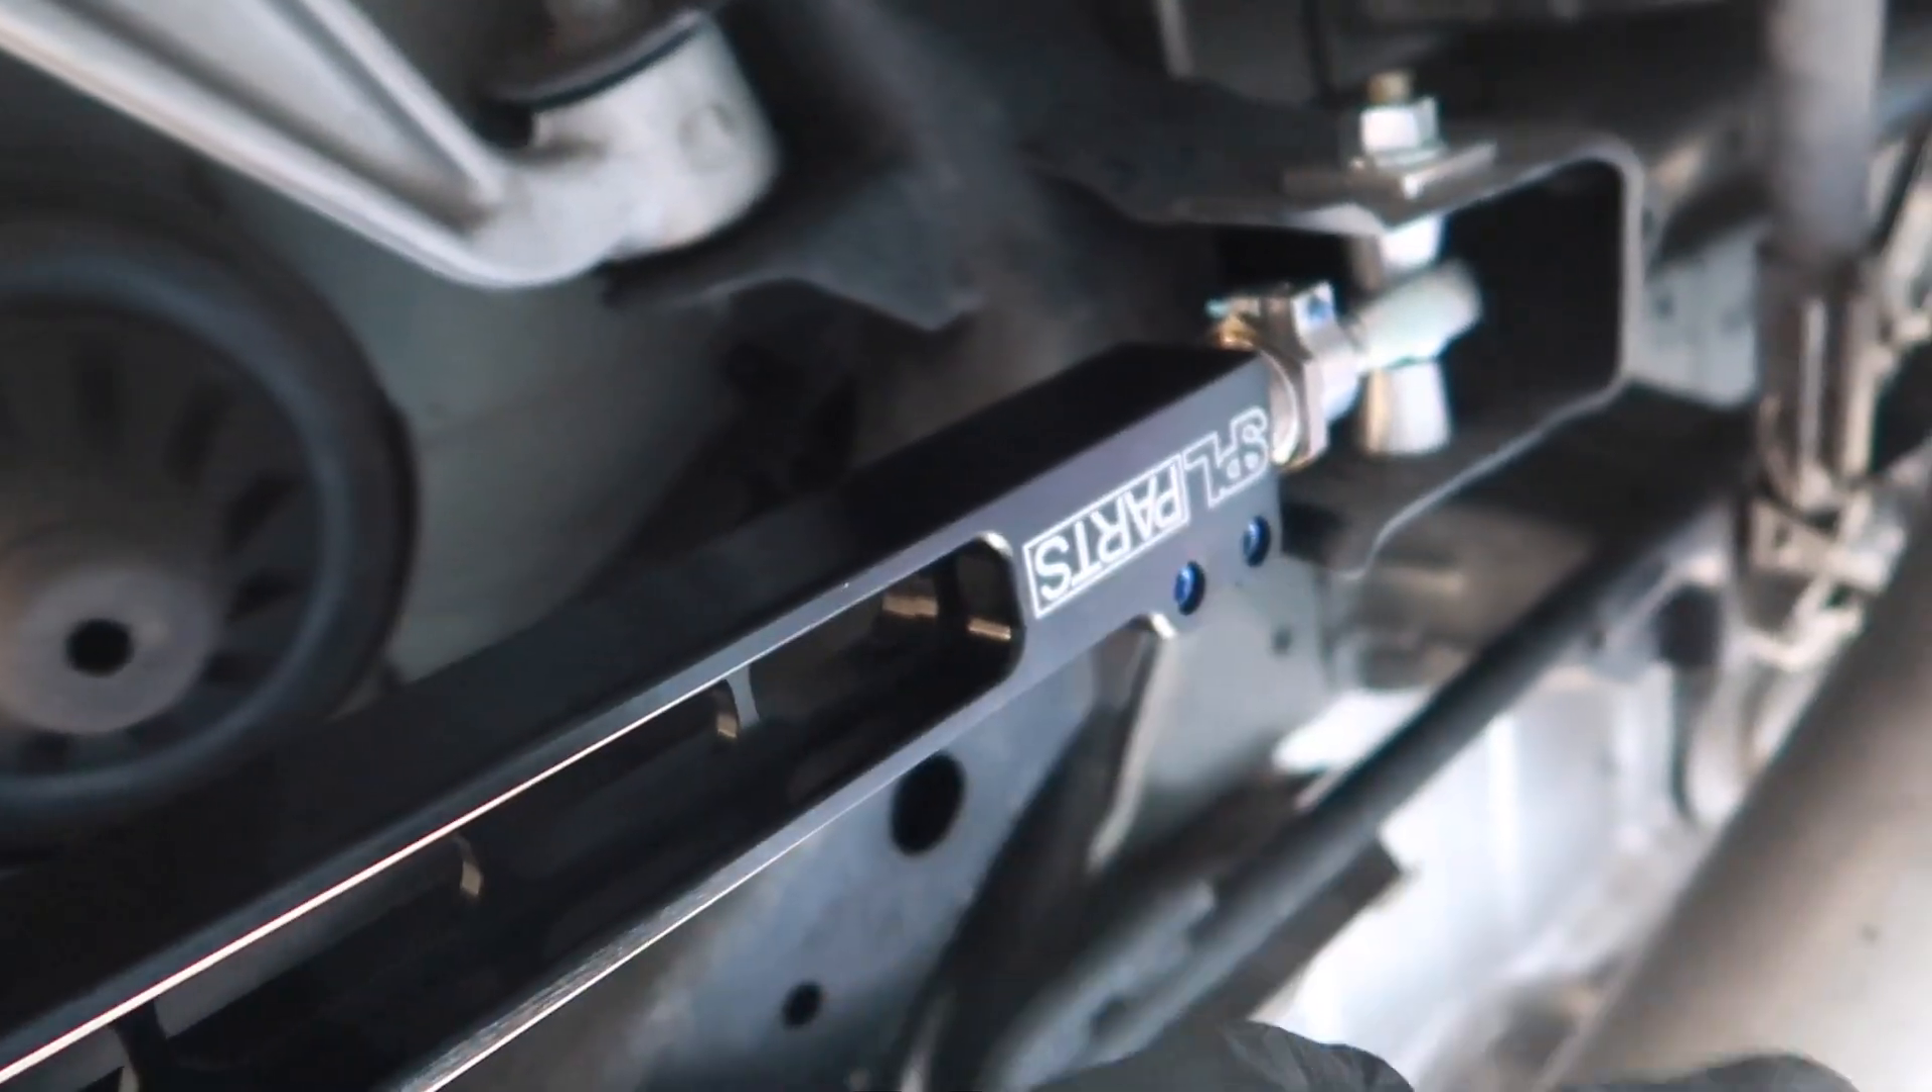So got the SPL camber and toe arm in. Adjusted the toe to the best of my abilities.